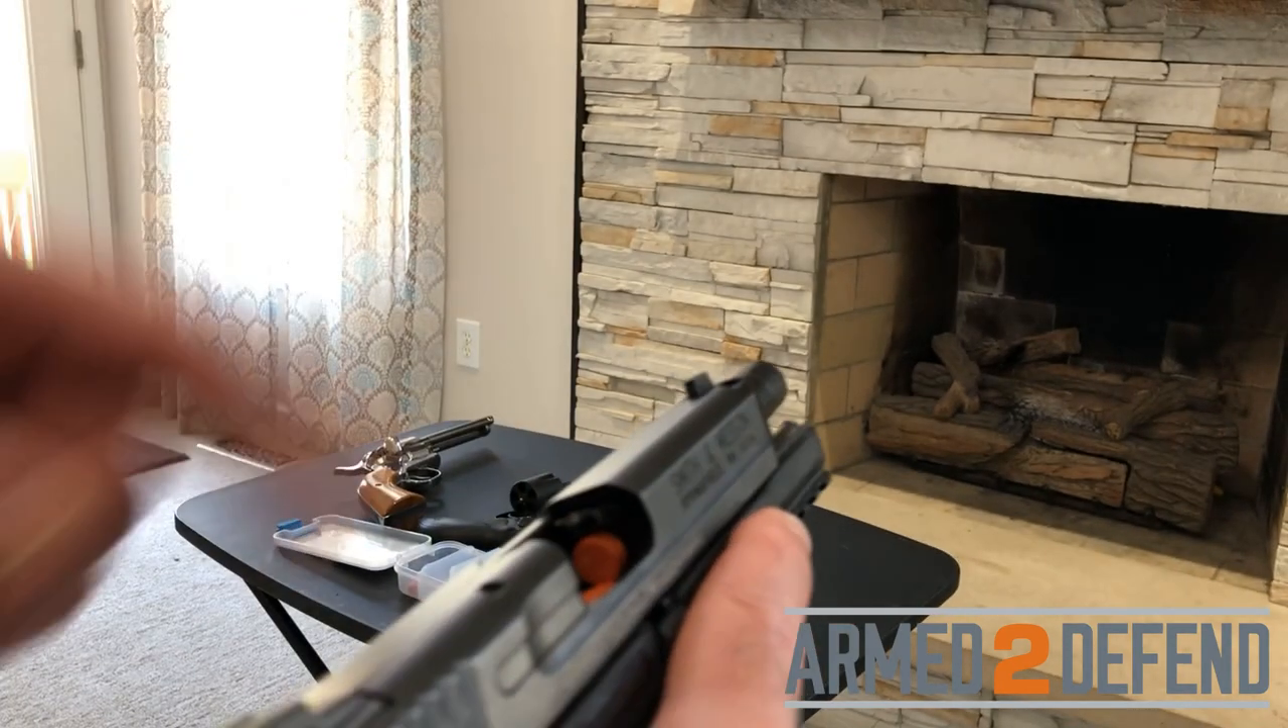When I release the slide, notice that the slide doesn't go all the way forward and you have the cartridges are actually jammed up in there. So you got the one that's in the chamber and then you got the one on top of the magazine that's trying to be fed into the chamber. So that's why it's called double feed.